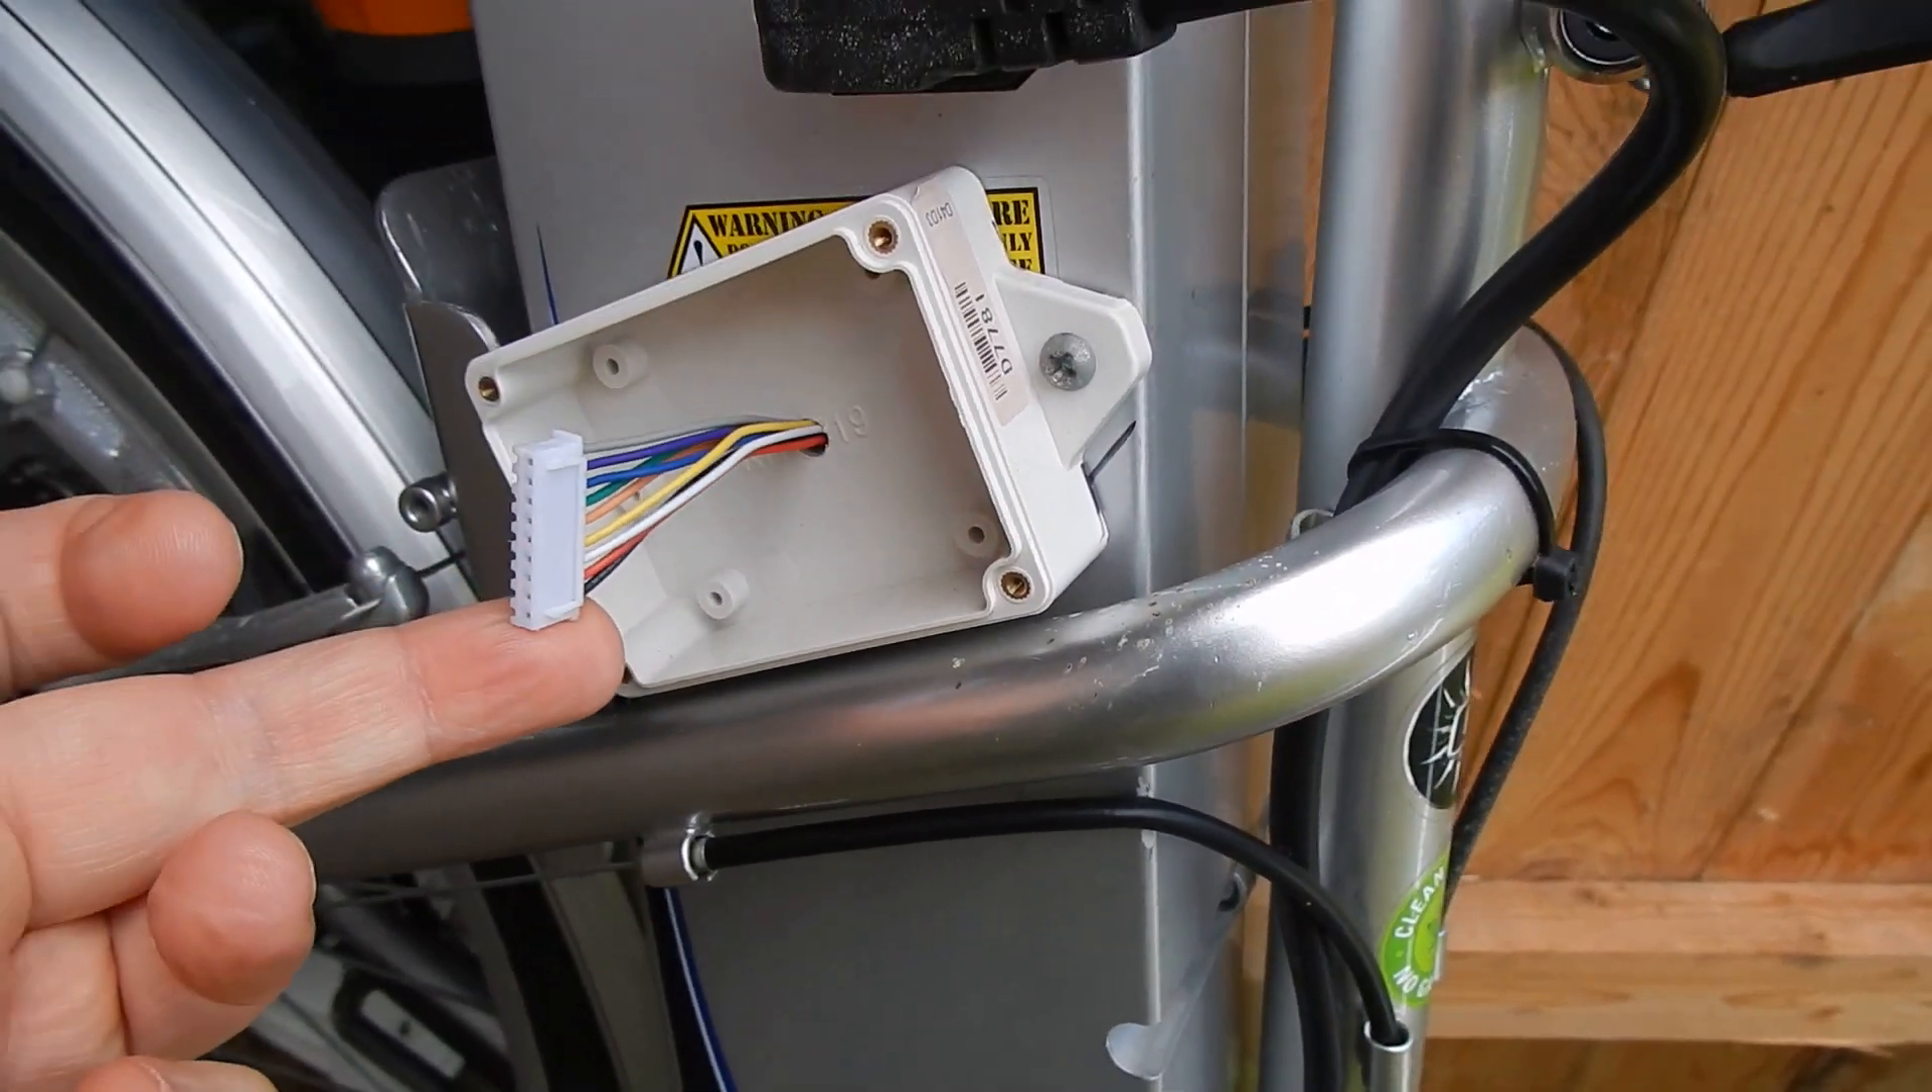I didn't put the cover on this little box, which was a bit silly.